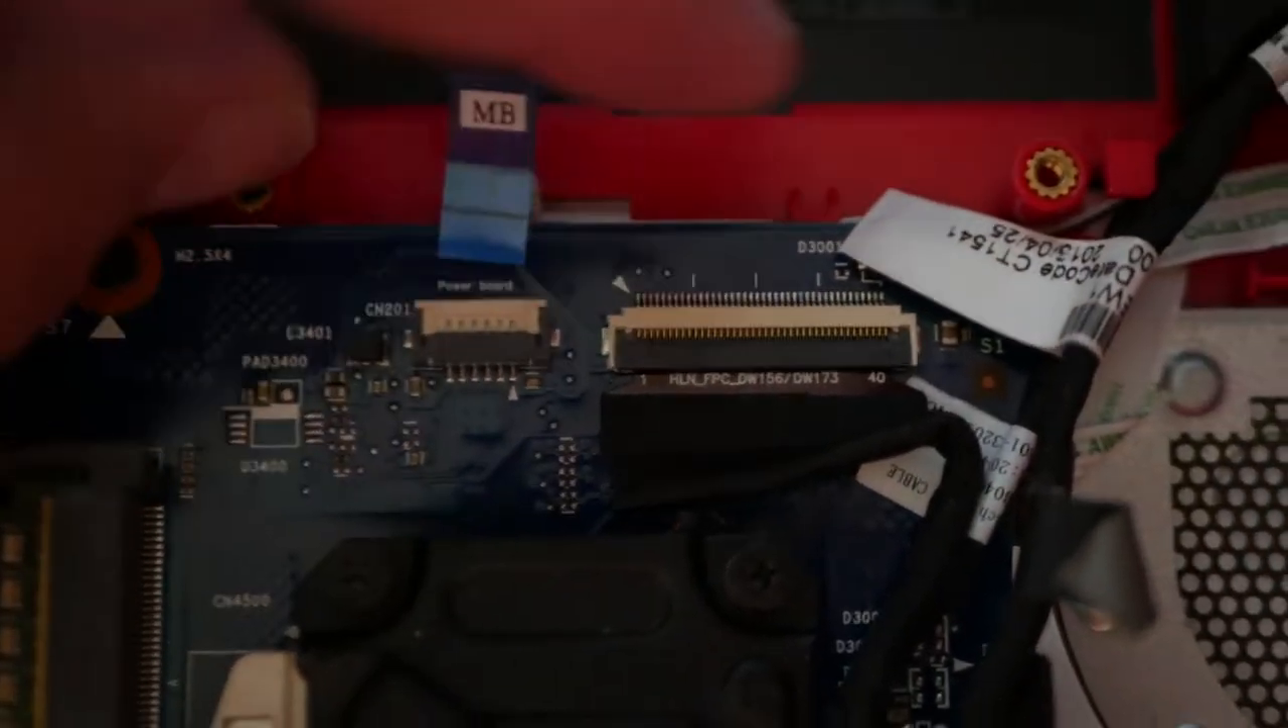Look down here do you see this do you see this uh mb tab and power board socket yeah those two things right there they're supposed to be together this was stuck underneath the board.